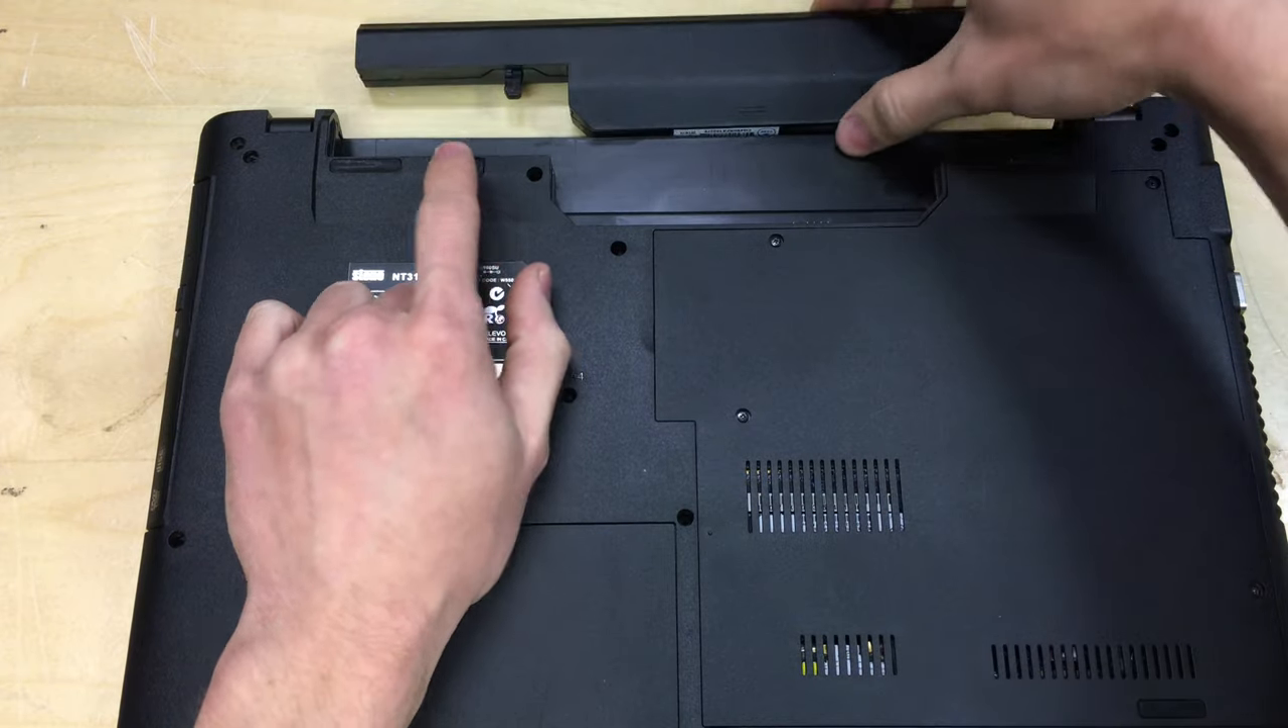To remove the battery on this particular model what you do is turn it over unlock the clip there and unlock the clip here and push the battery out like so and that's removed.